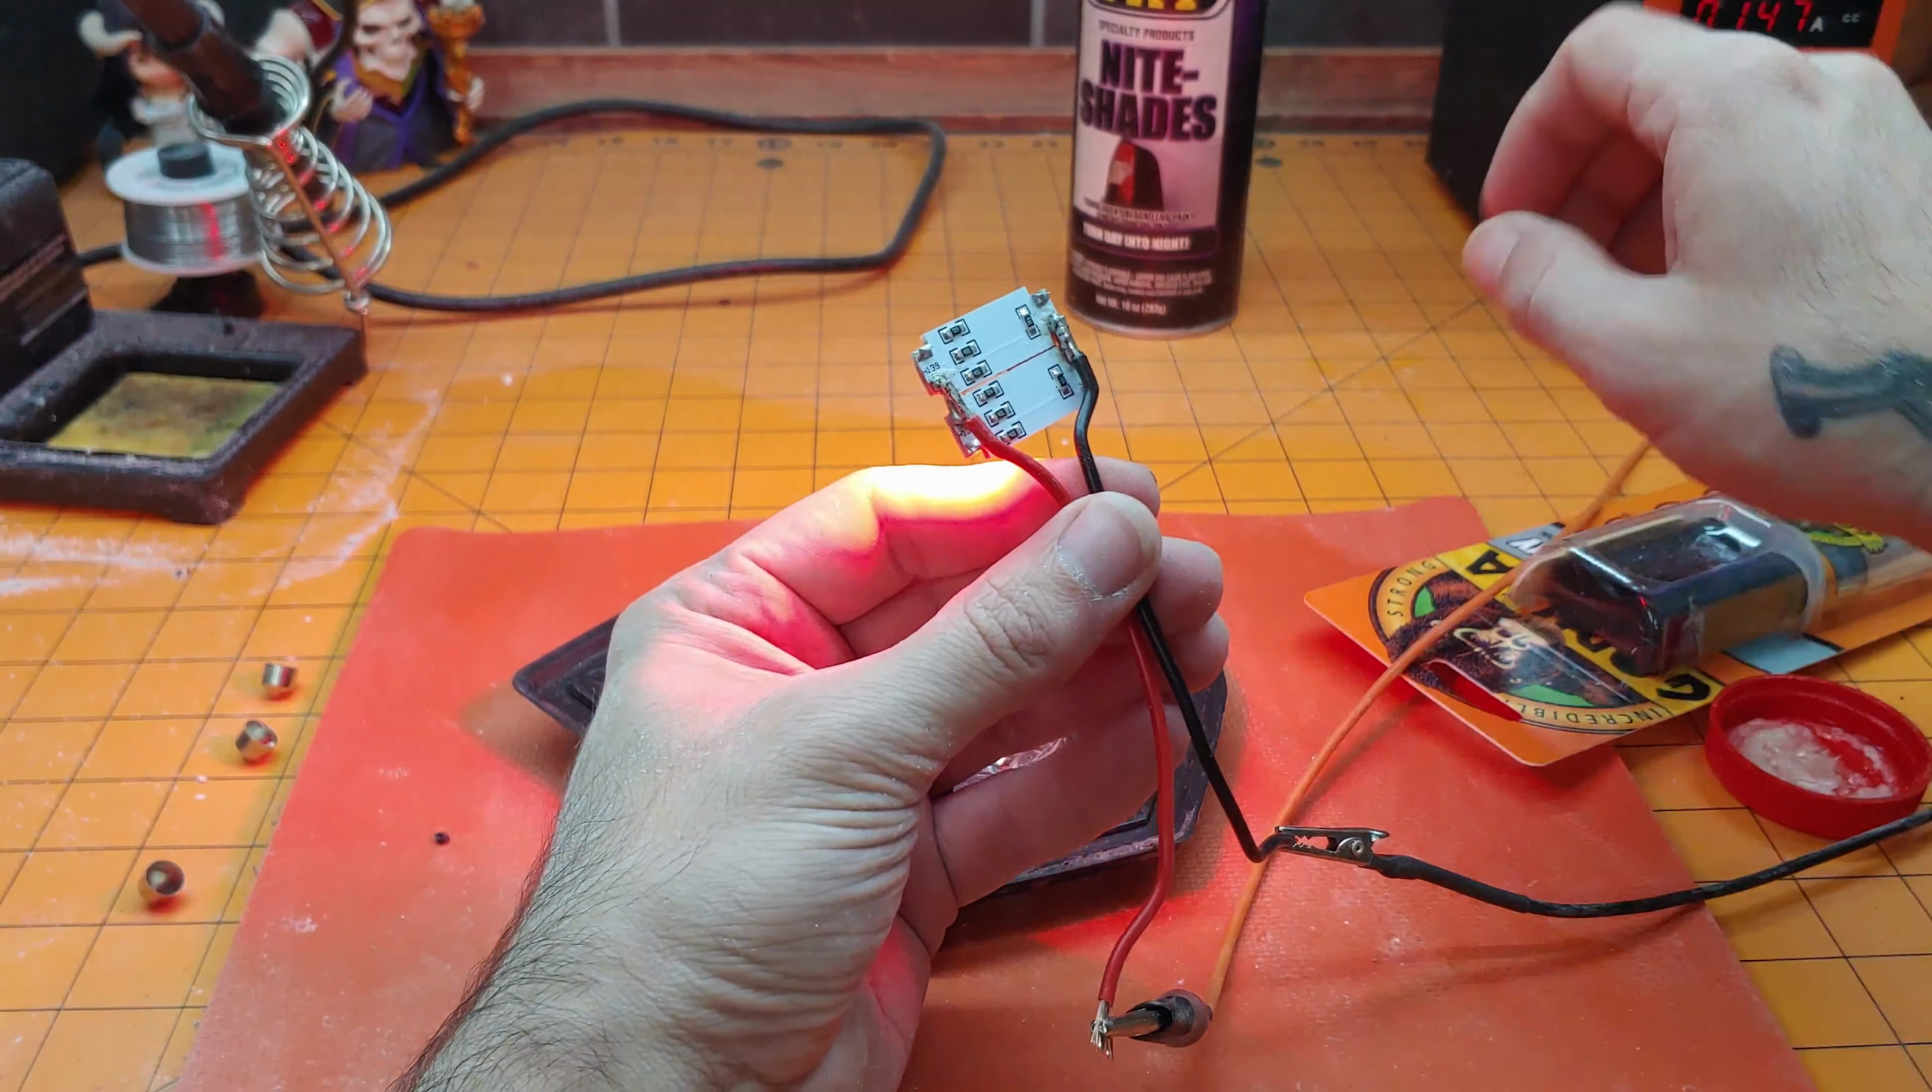As you can see here we have soldered on our lead wires and it works perfectly.